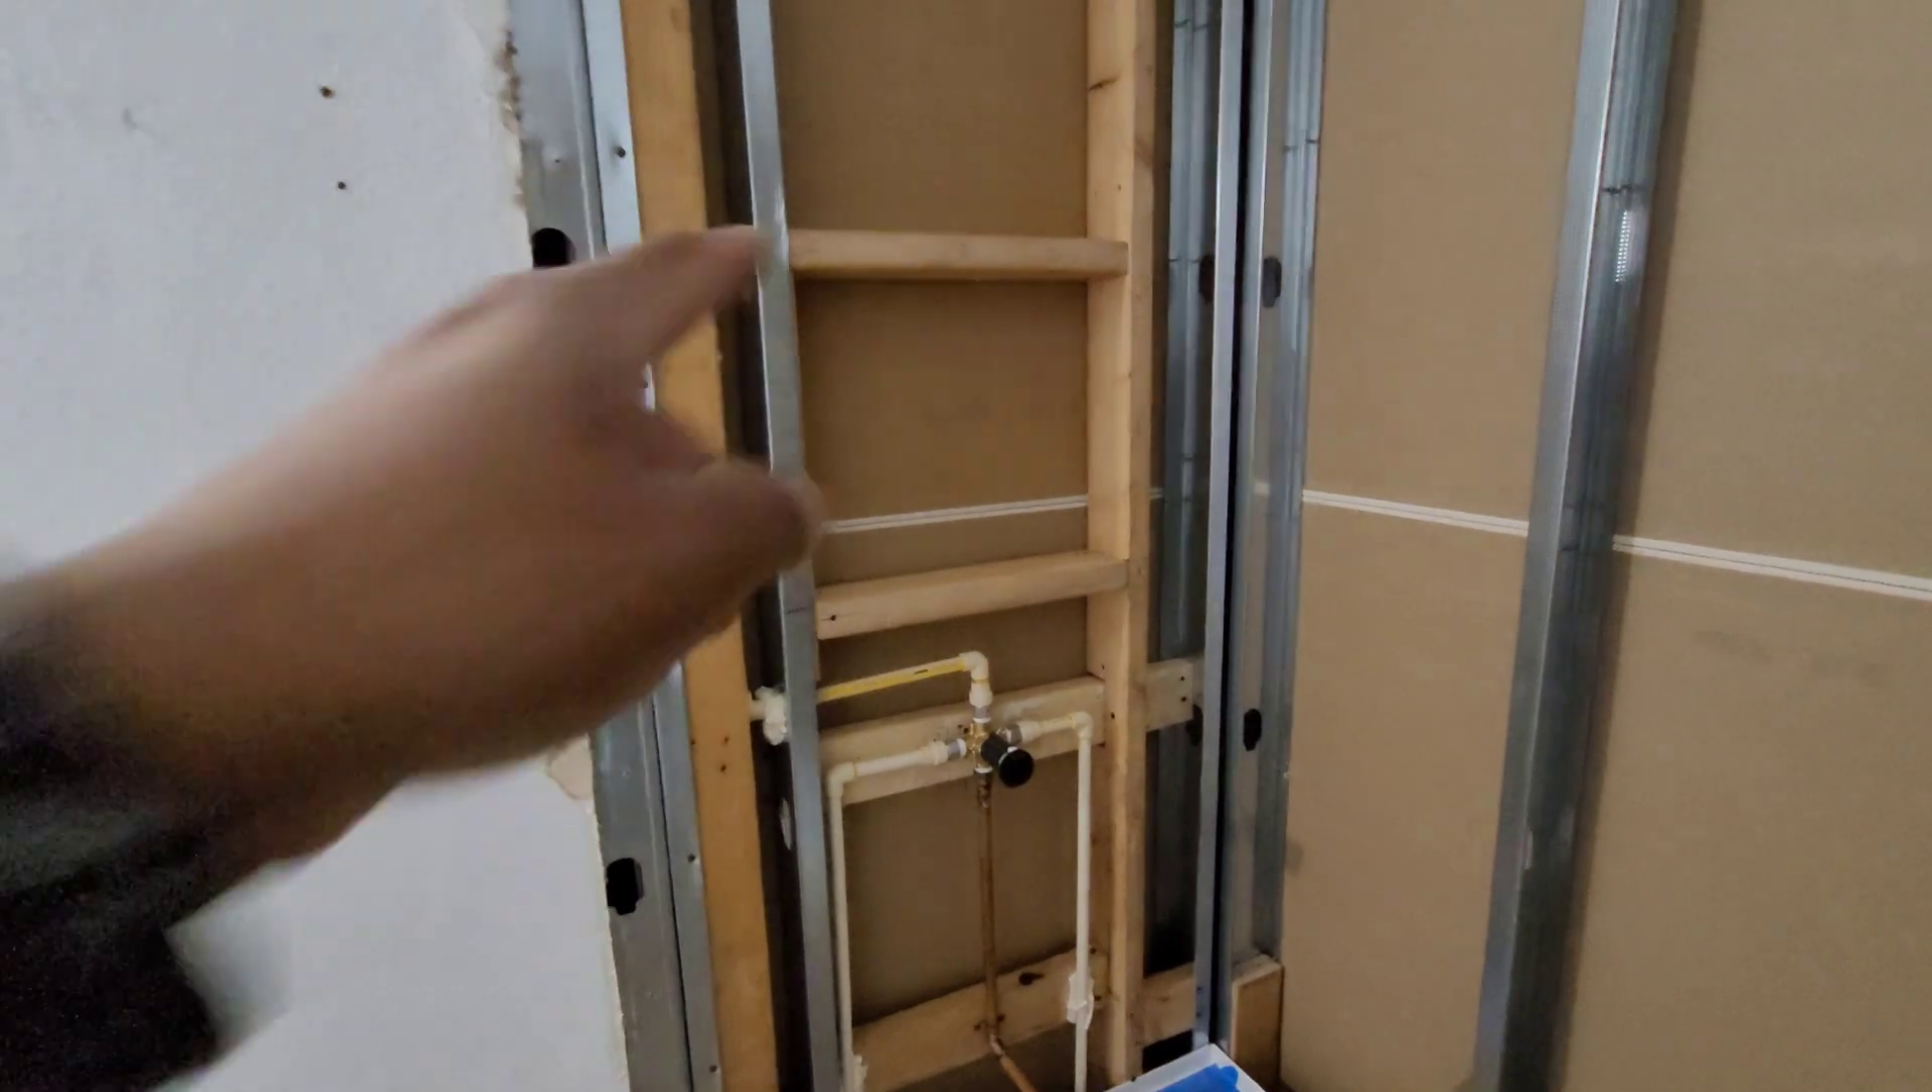I finish framing the niche so that area right there gonna be the shower niche.